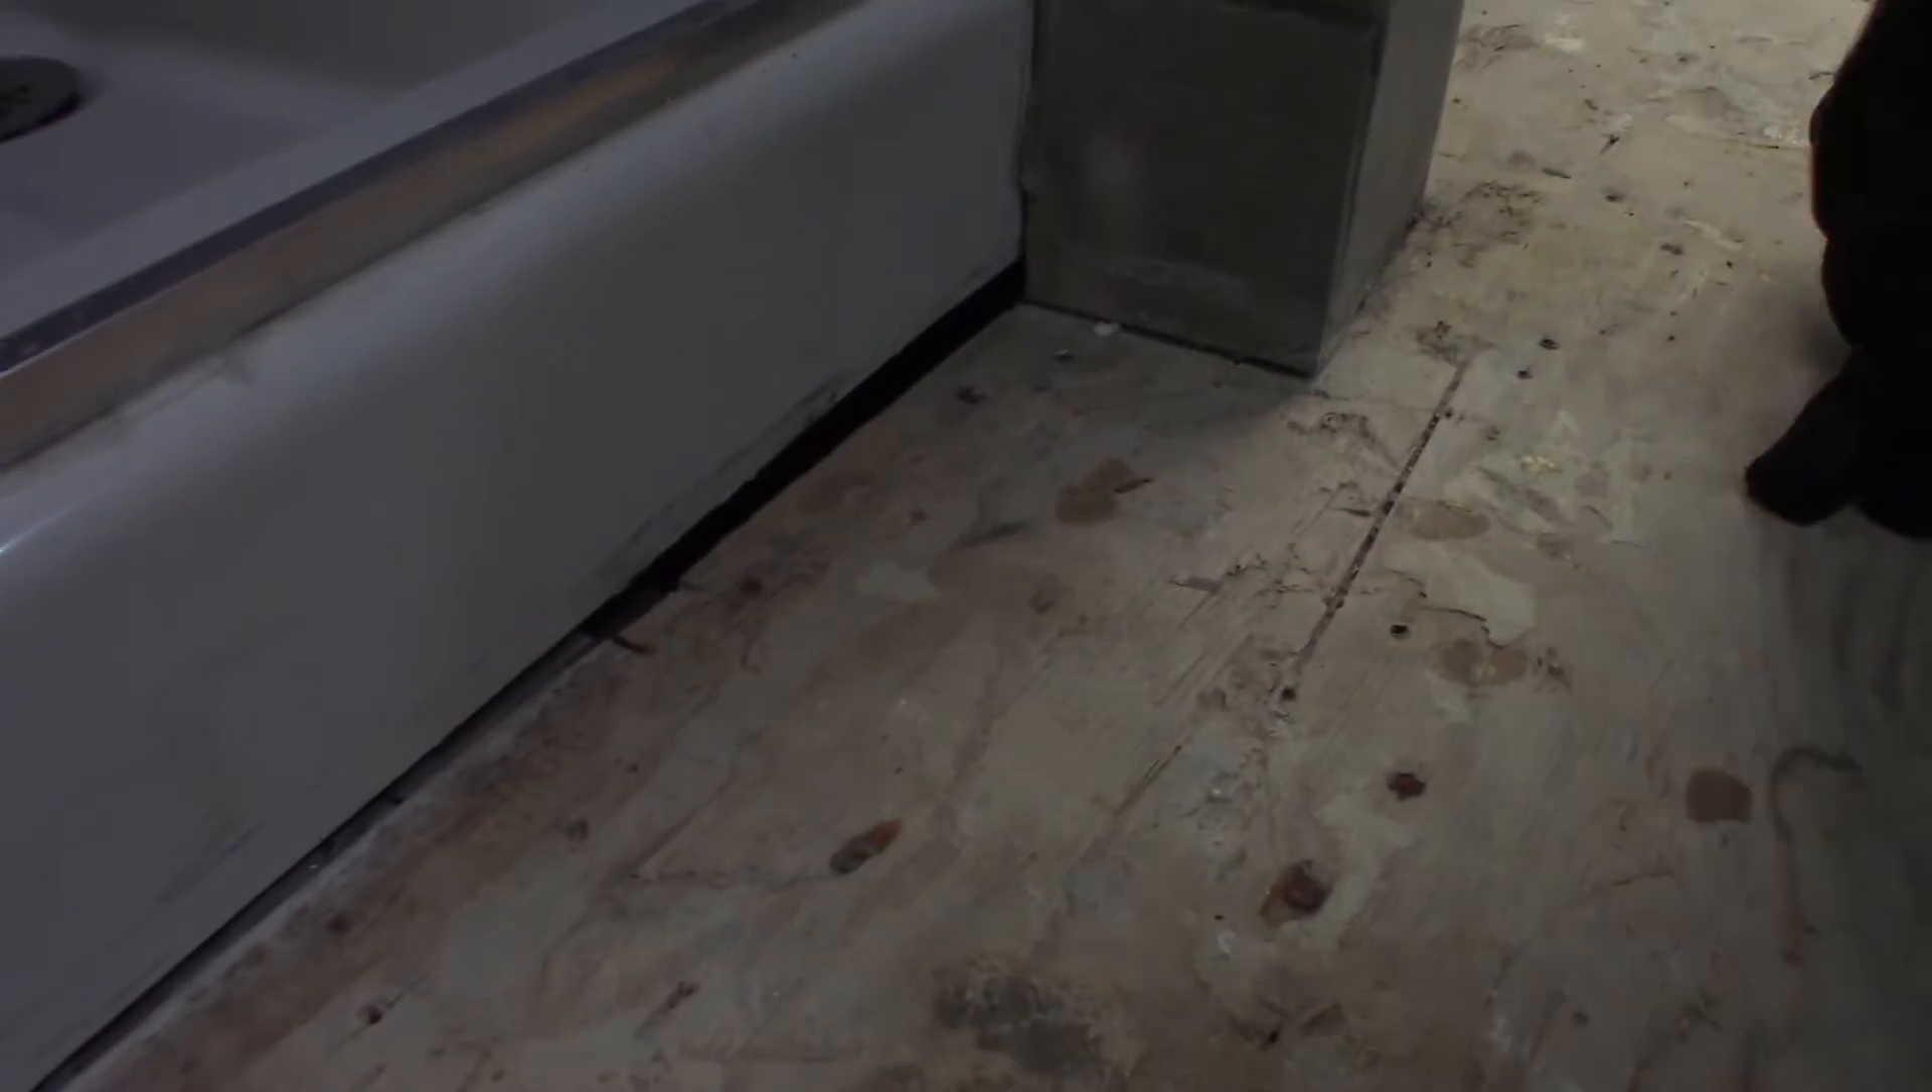A little further back you're going to notice that the subfloor and the shower pan there's a huge gap.